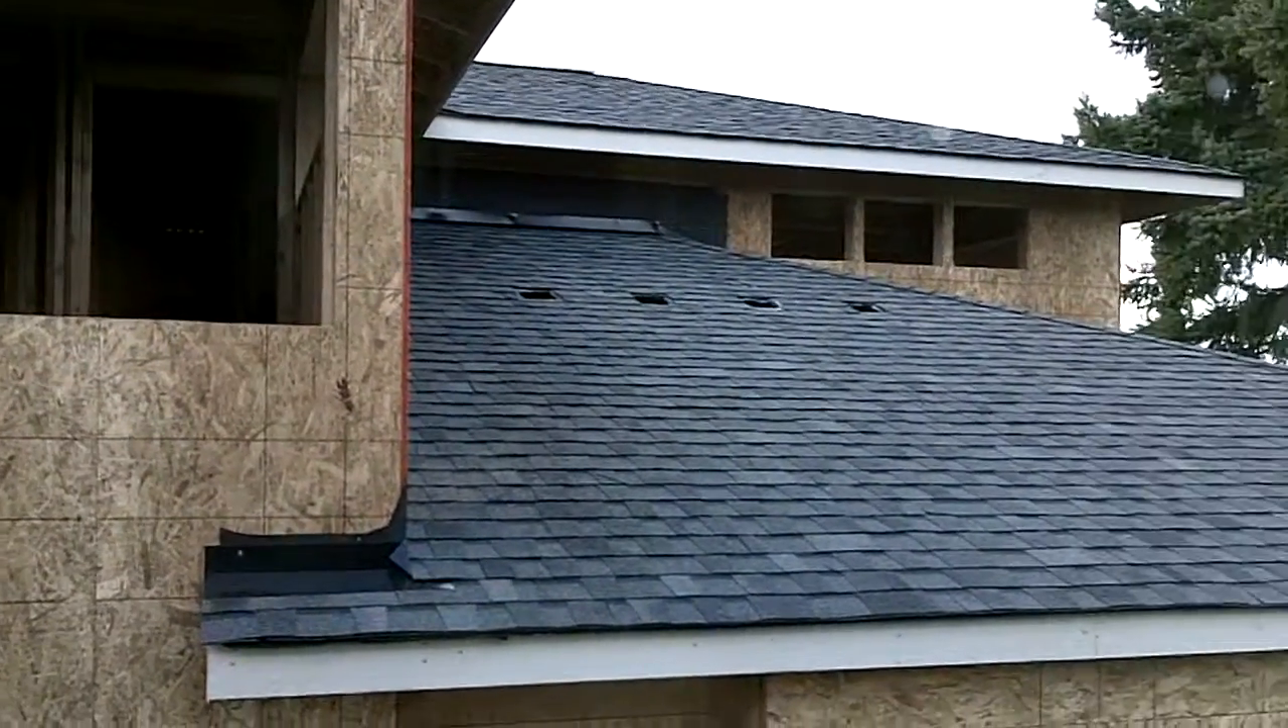Well it's Friday December 23rd and main roof of the house is done in terms of the shingles I still have to put the vents in but the shingle workers have completed.